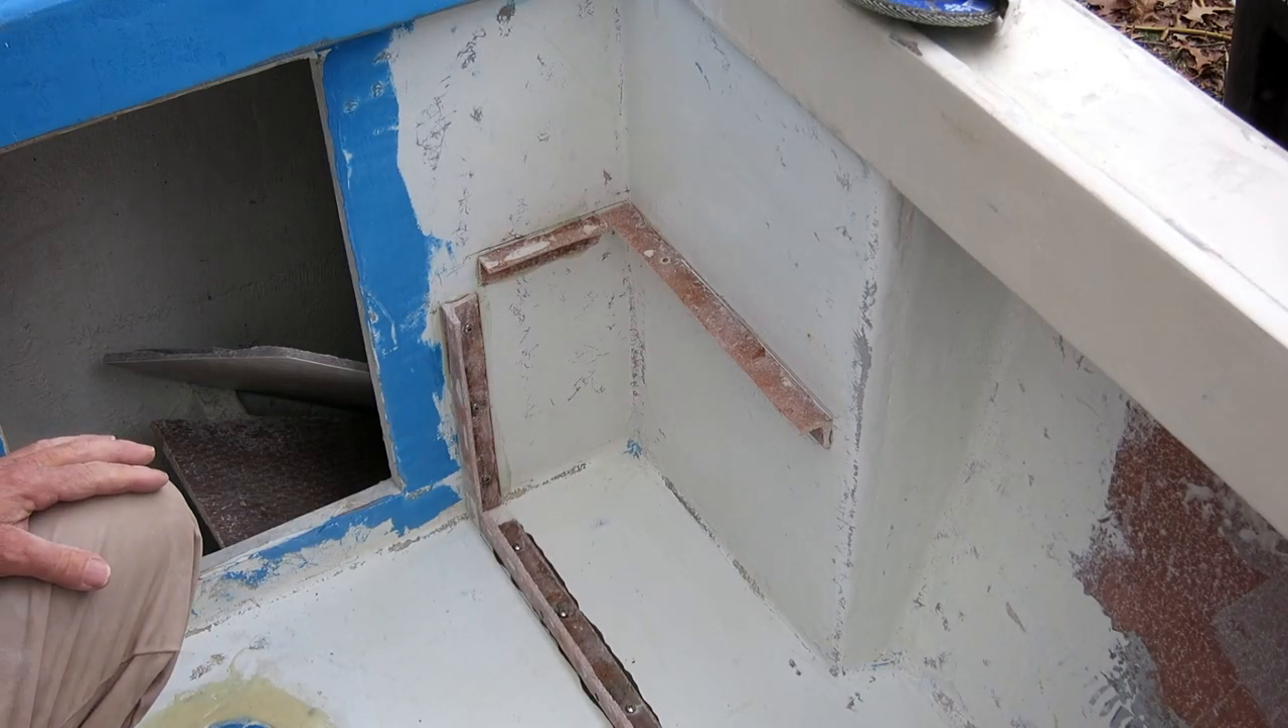I've got the fiberglass angles screwed and glued on both steps.